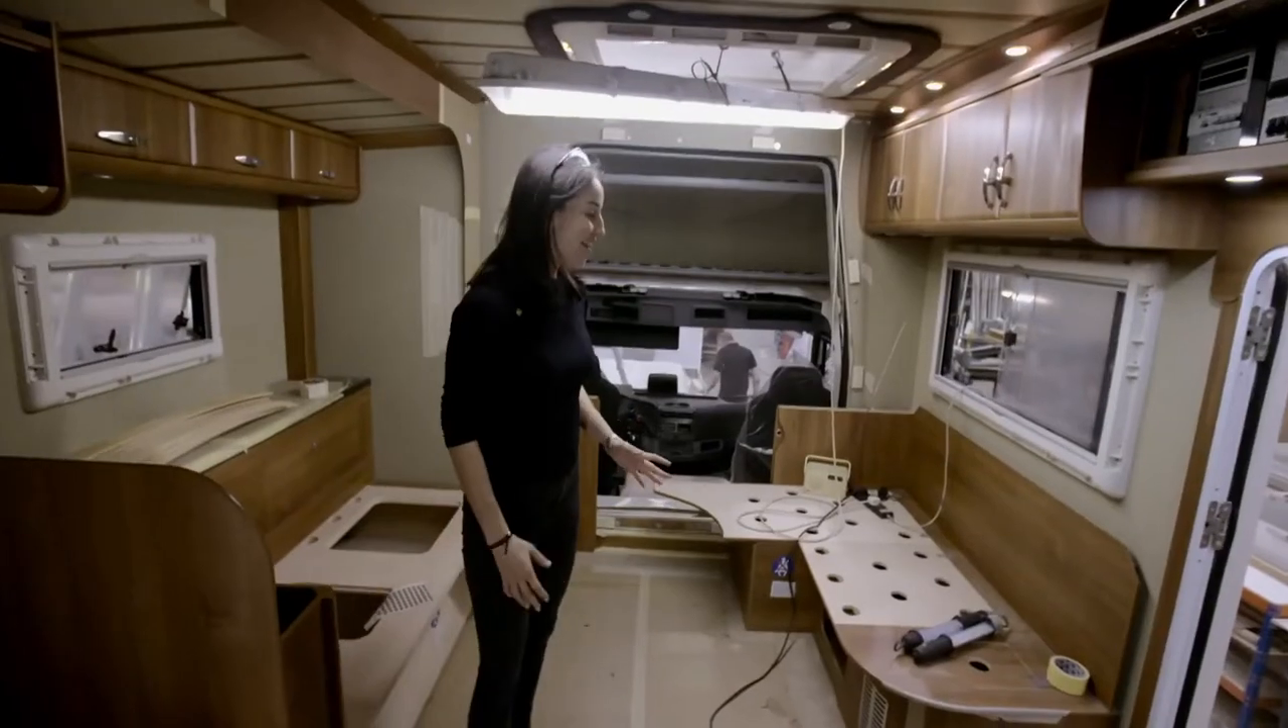So this camper is almost complete, the hard fittings are pretty much in, and then they're going to bring the soft furnishings in, the wall coverings, the sofas.